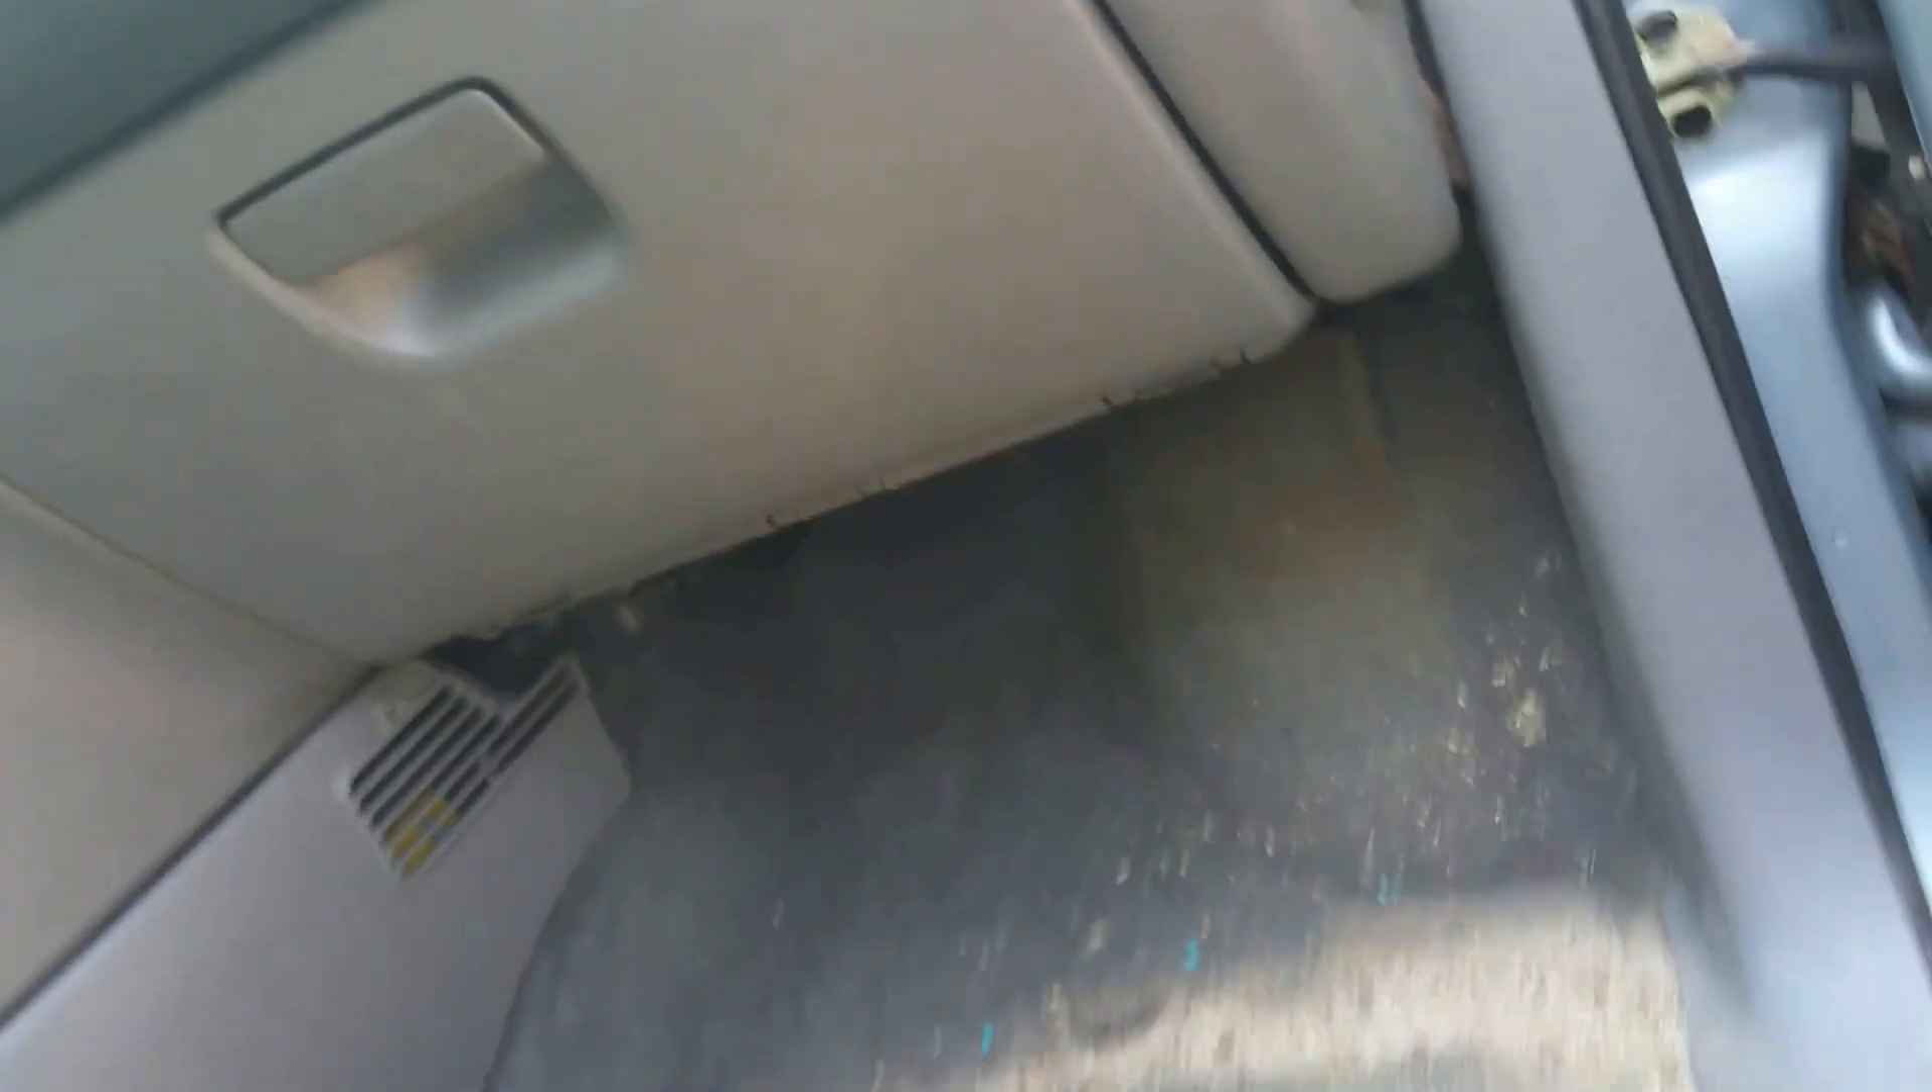Okay glove box is back into place and at this point in time you should have nice cold or hot air if you're doing the job in the winter time and it broke in the winter time.